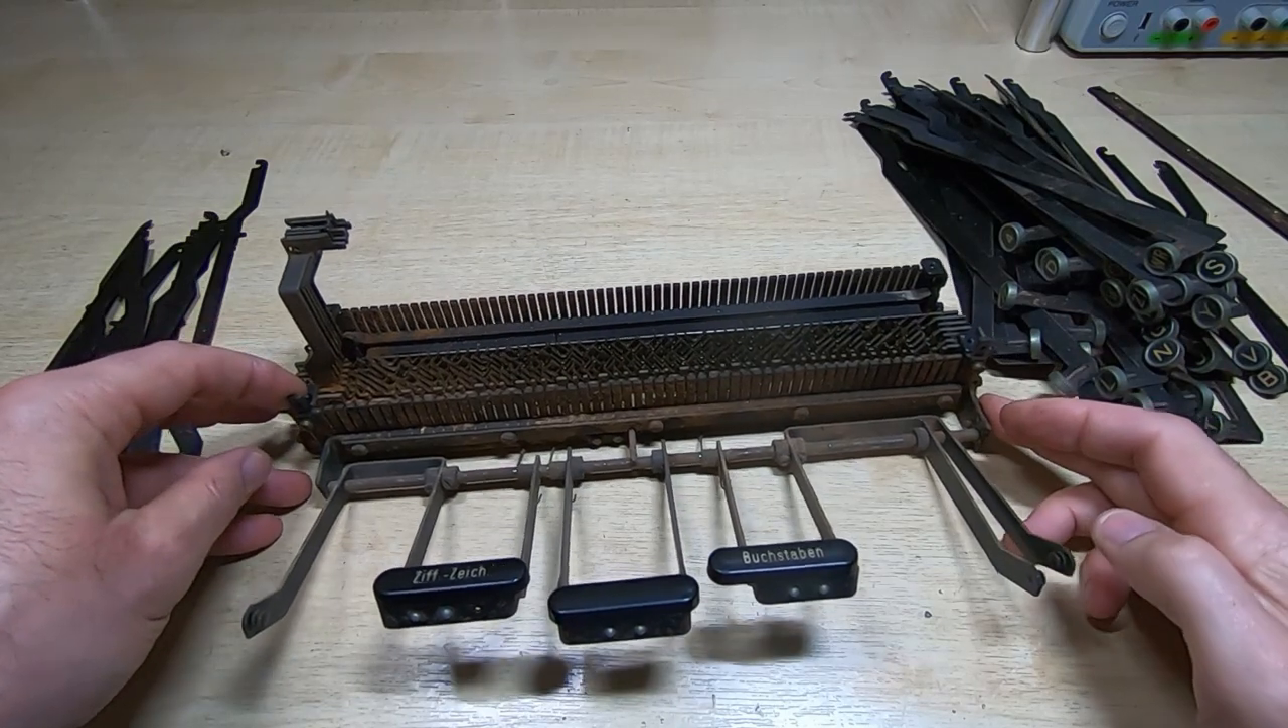Okay that's all the keys removed you can see that they're not in terrible condition but they do need cleaning and some need to be straightened out.